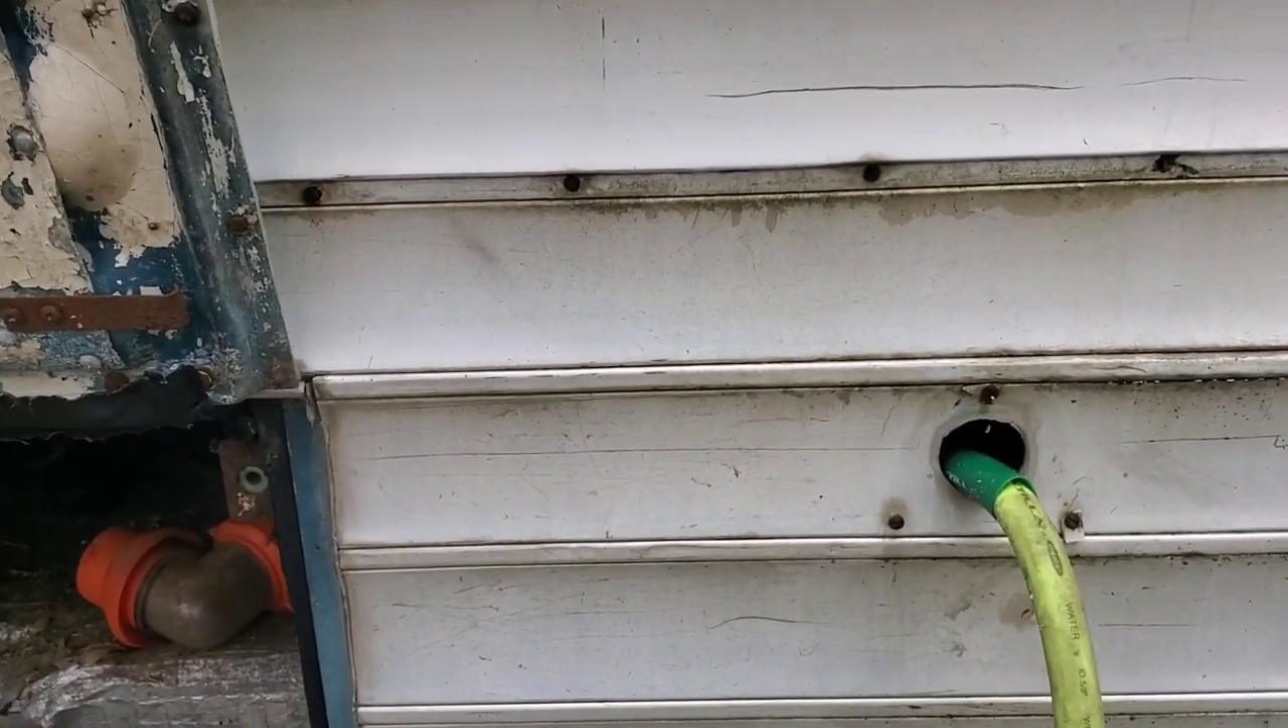I've got a hose going through the old vent before we change that up because I'm not gonna have a vent just coming right out the side of my bus.